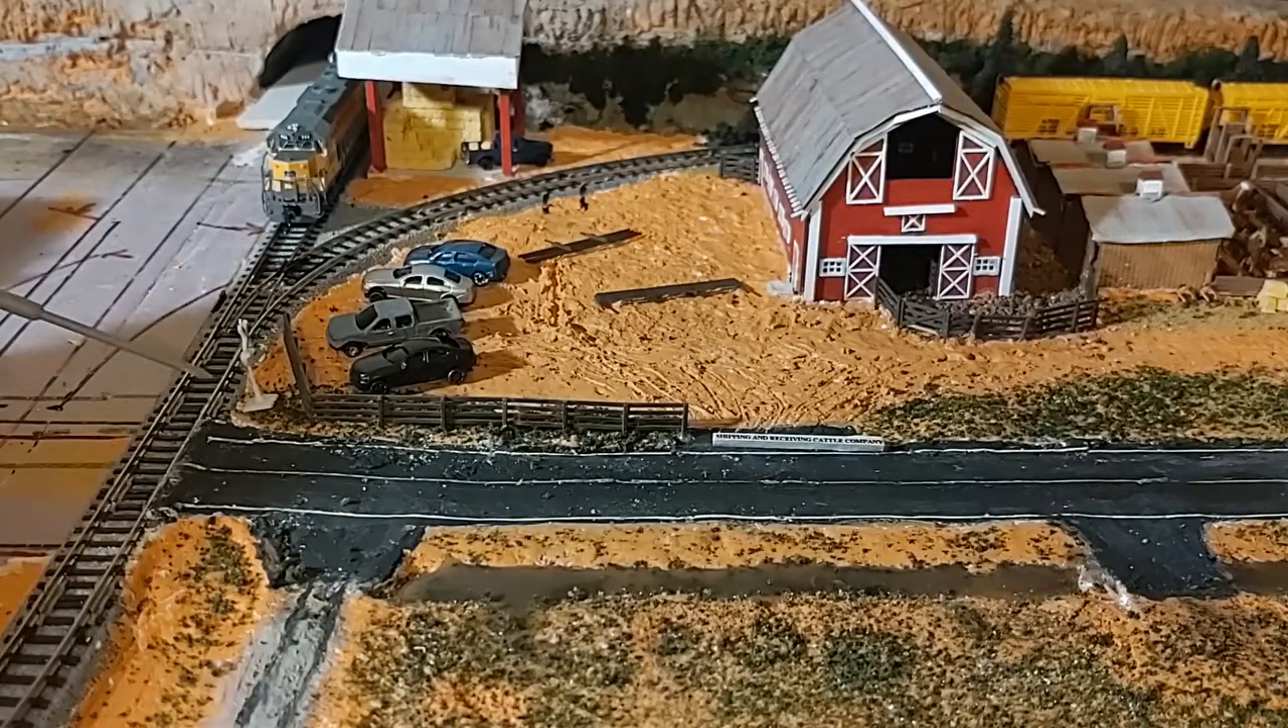So as you can see i've actually started to put uh a fence section in here and we've got a corner here.